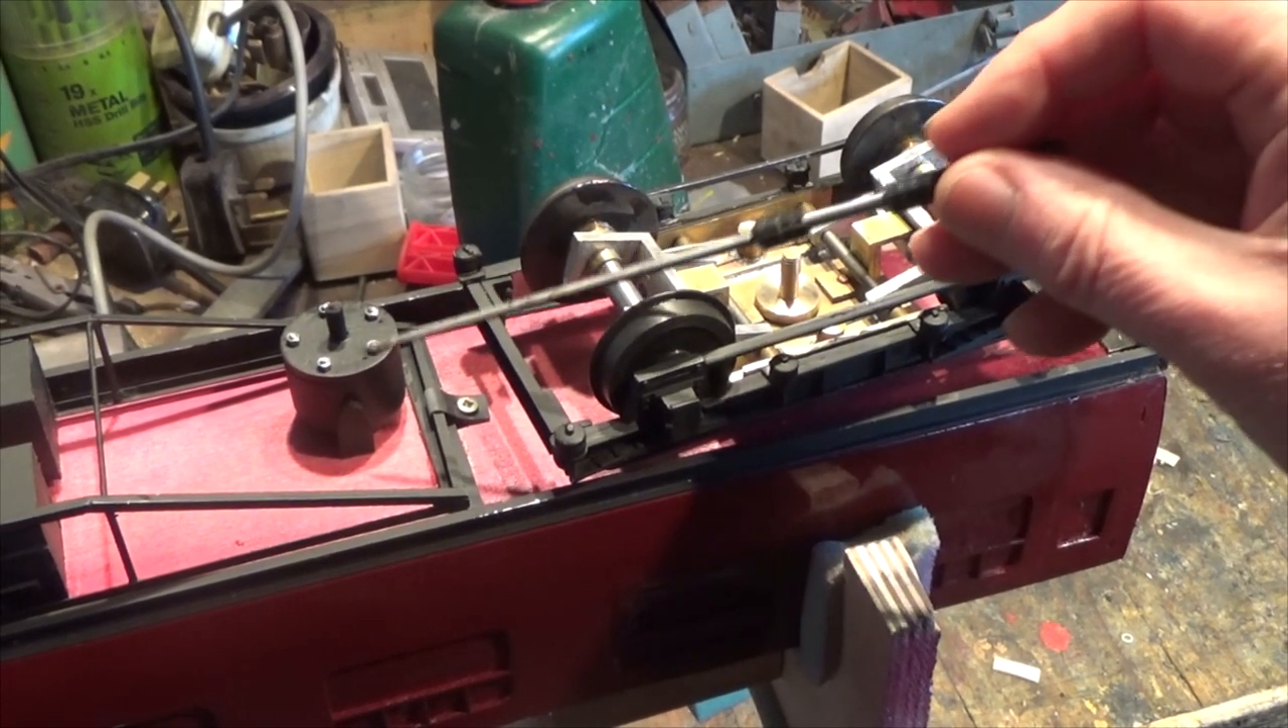So we've got the wheels mounted. They're in position and ready.